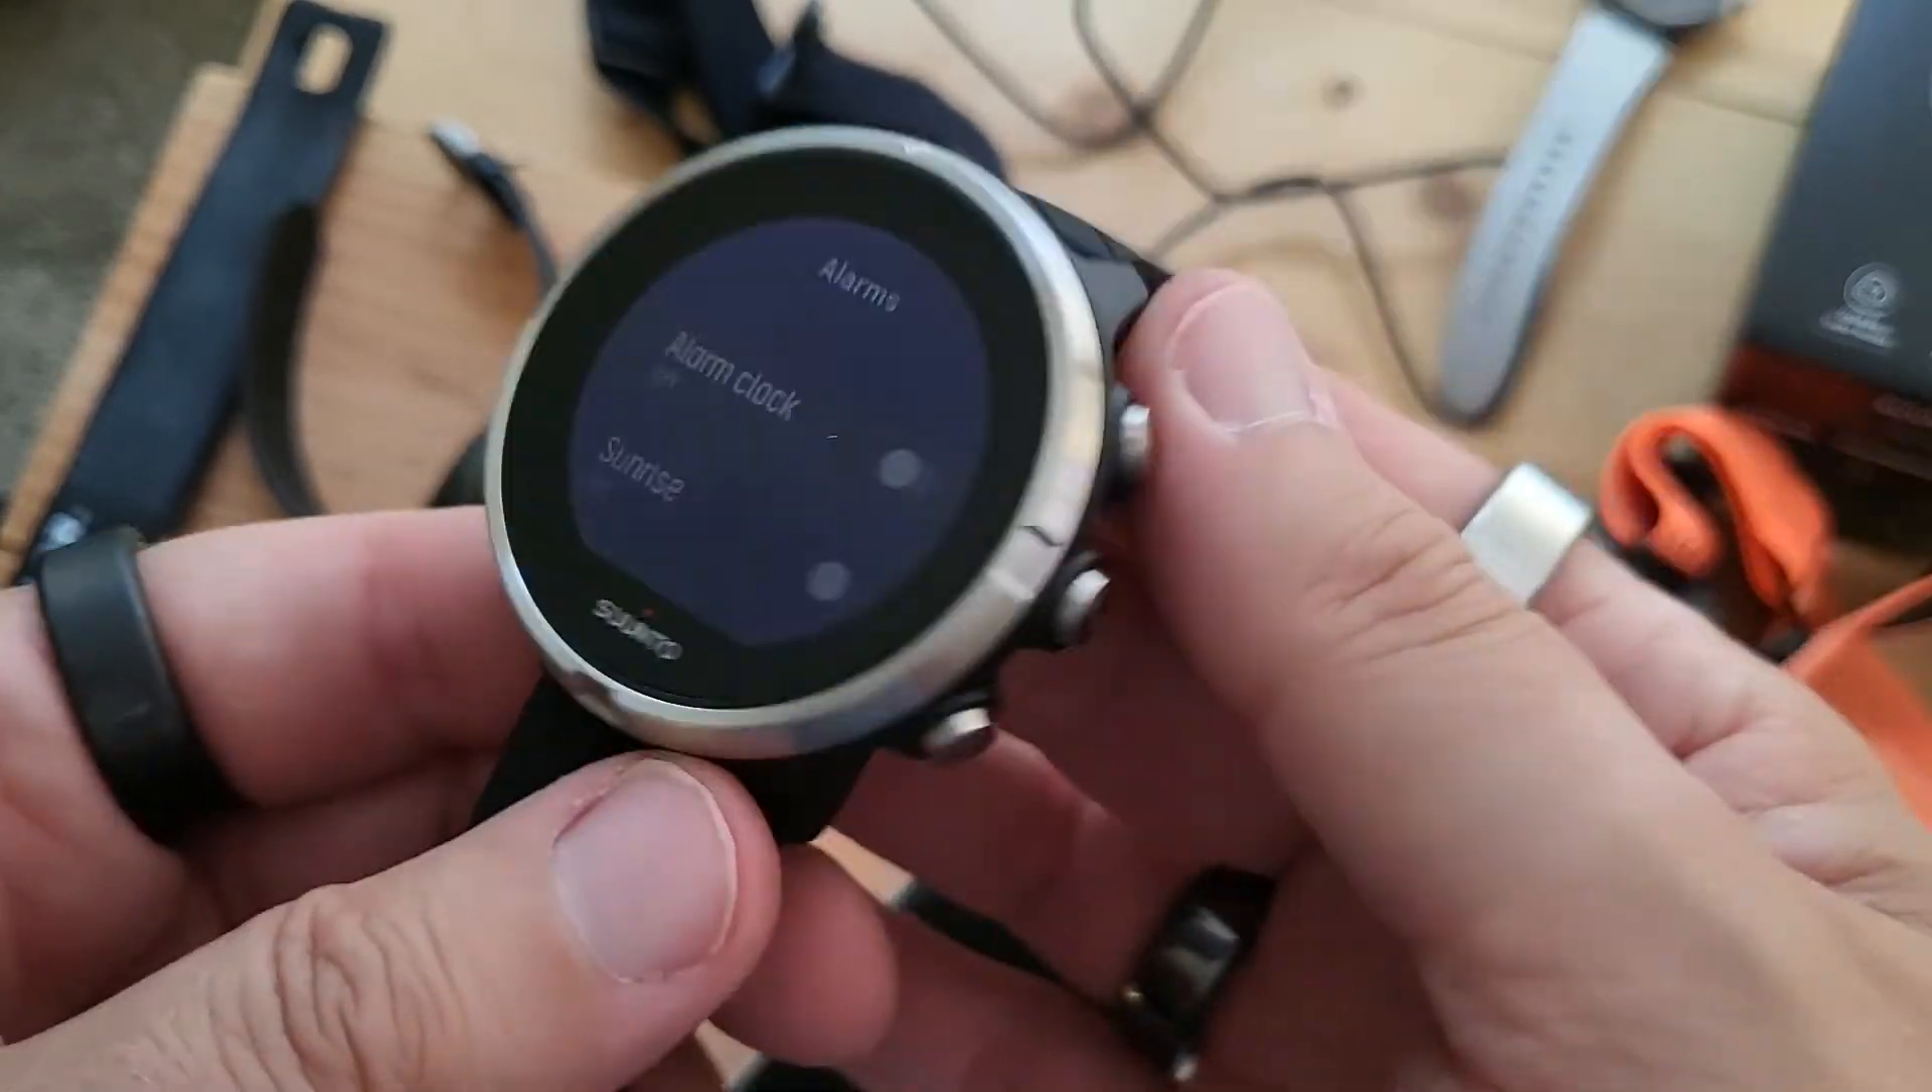The buttons do protrude a bit, but I don't mind it.